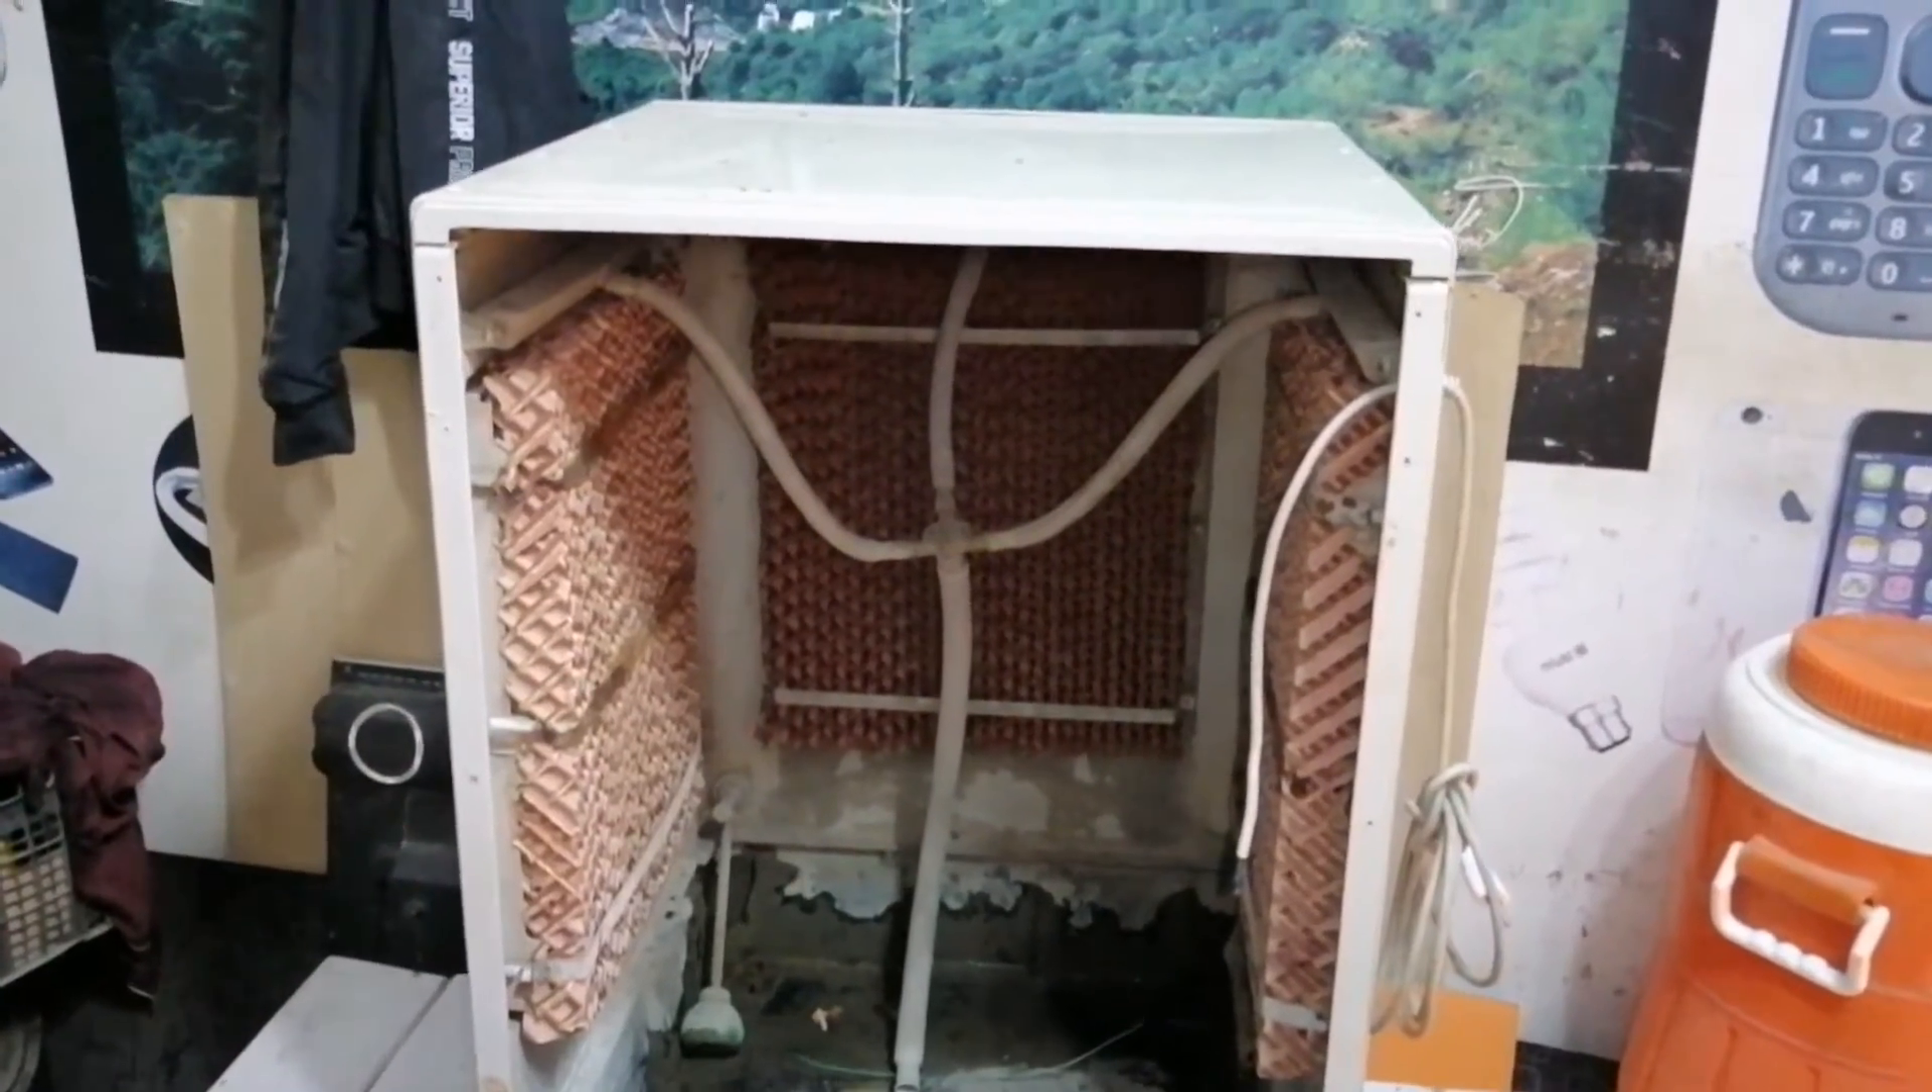تینوں پیڈ ہم نے بہت ہی اچھے طریقہ سے یہاں پہ فکس کر لیے ہیں۔